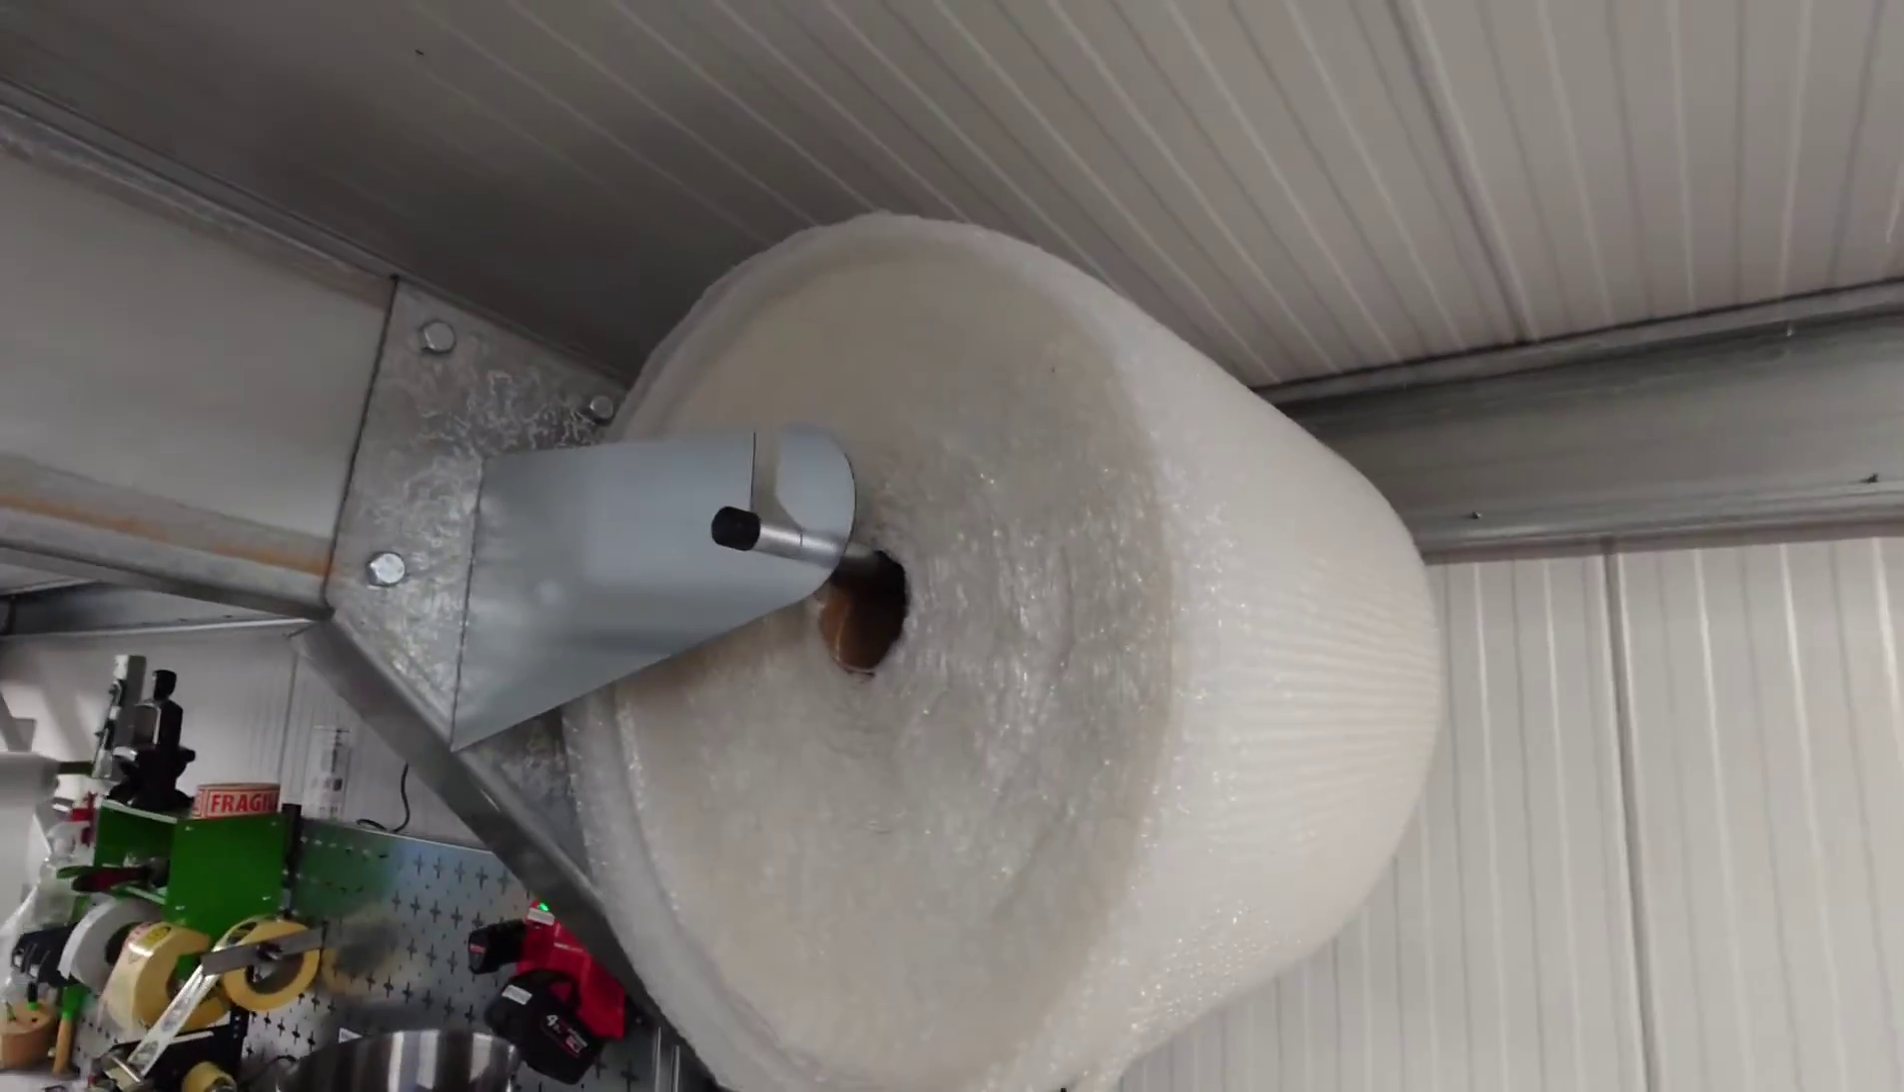So I added a new packing cell and there was no bubble wrap bracket and now there is so I put the bubble wrap bracket up there.